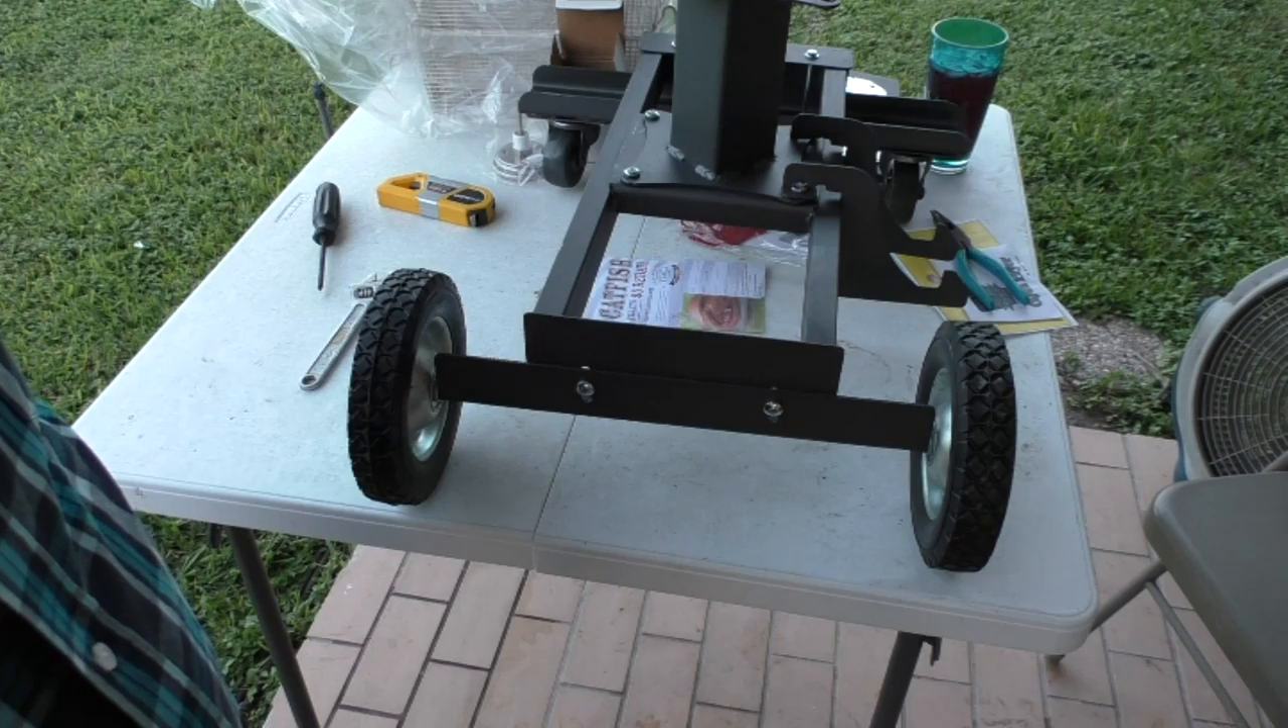So the base is assembled and we're getting ready to move on to the next step.